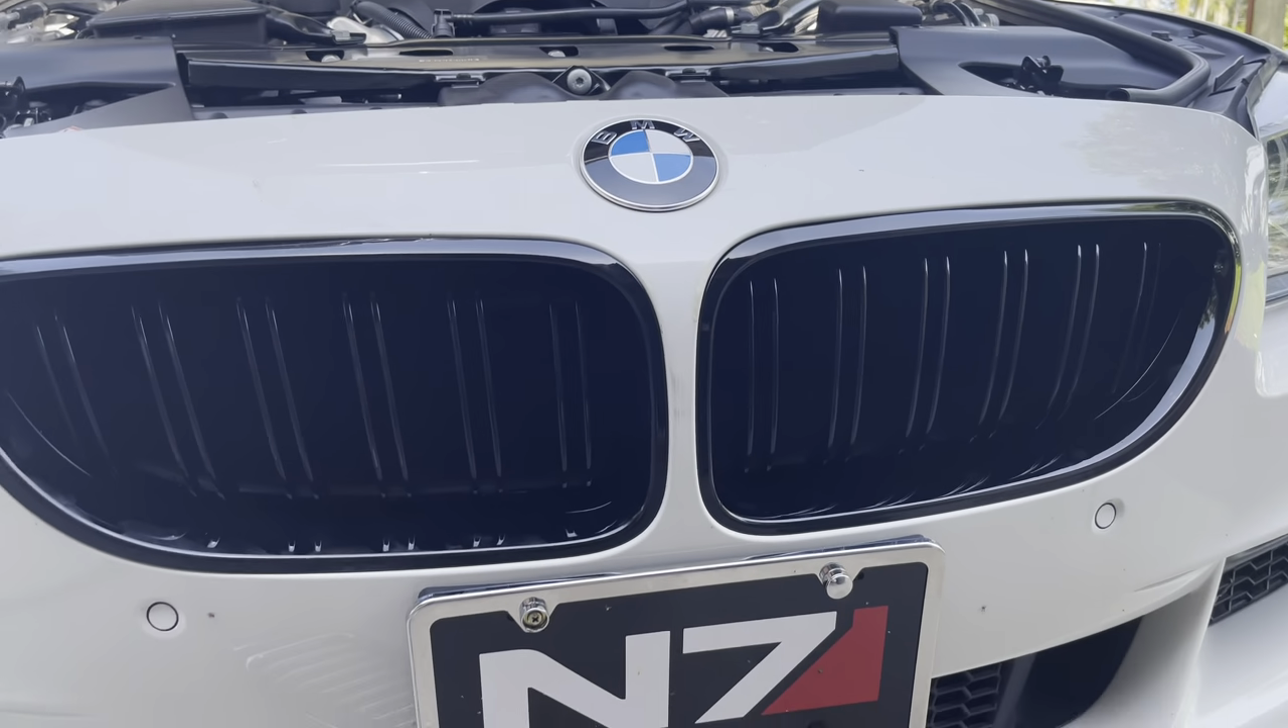Literally take it get it on the right side first line it up just basically there you are gloss back black kidney grills on your f -13.